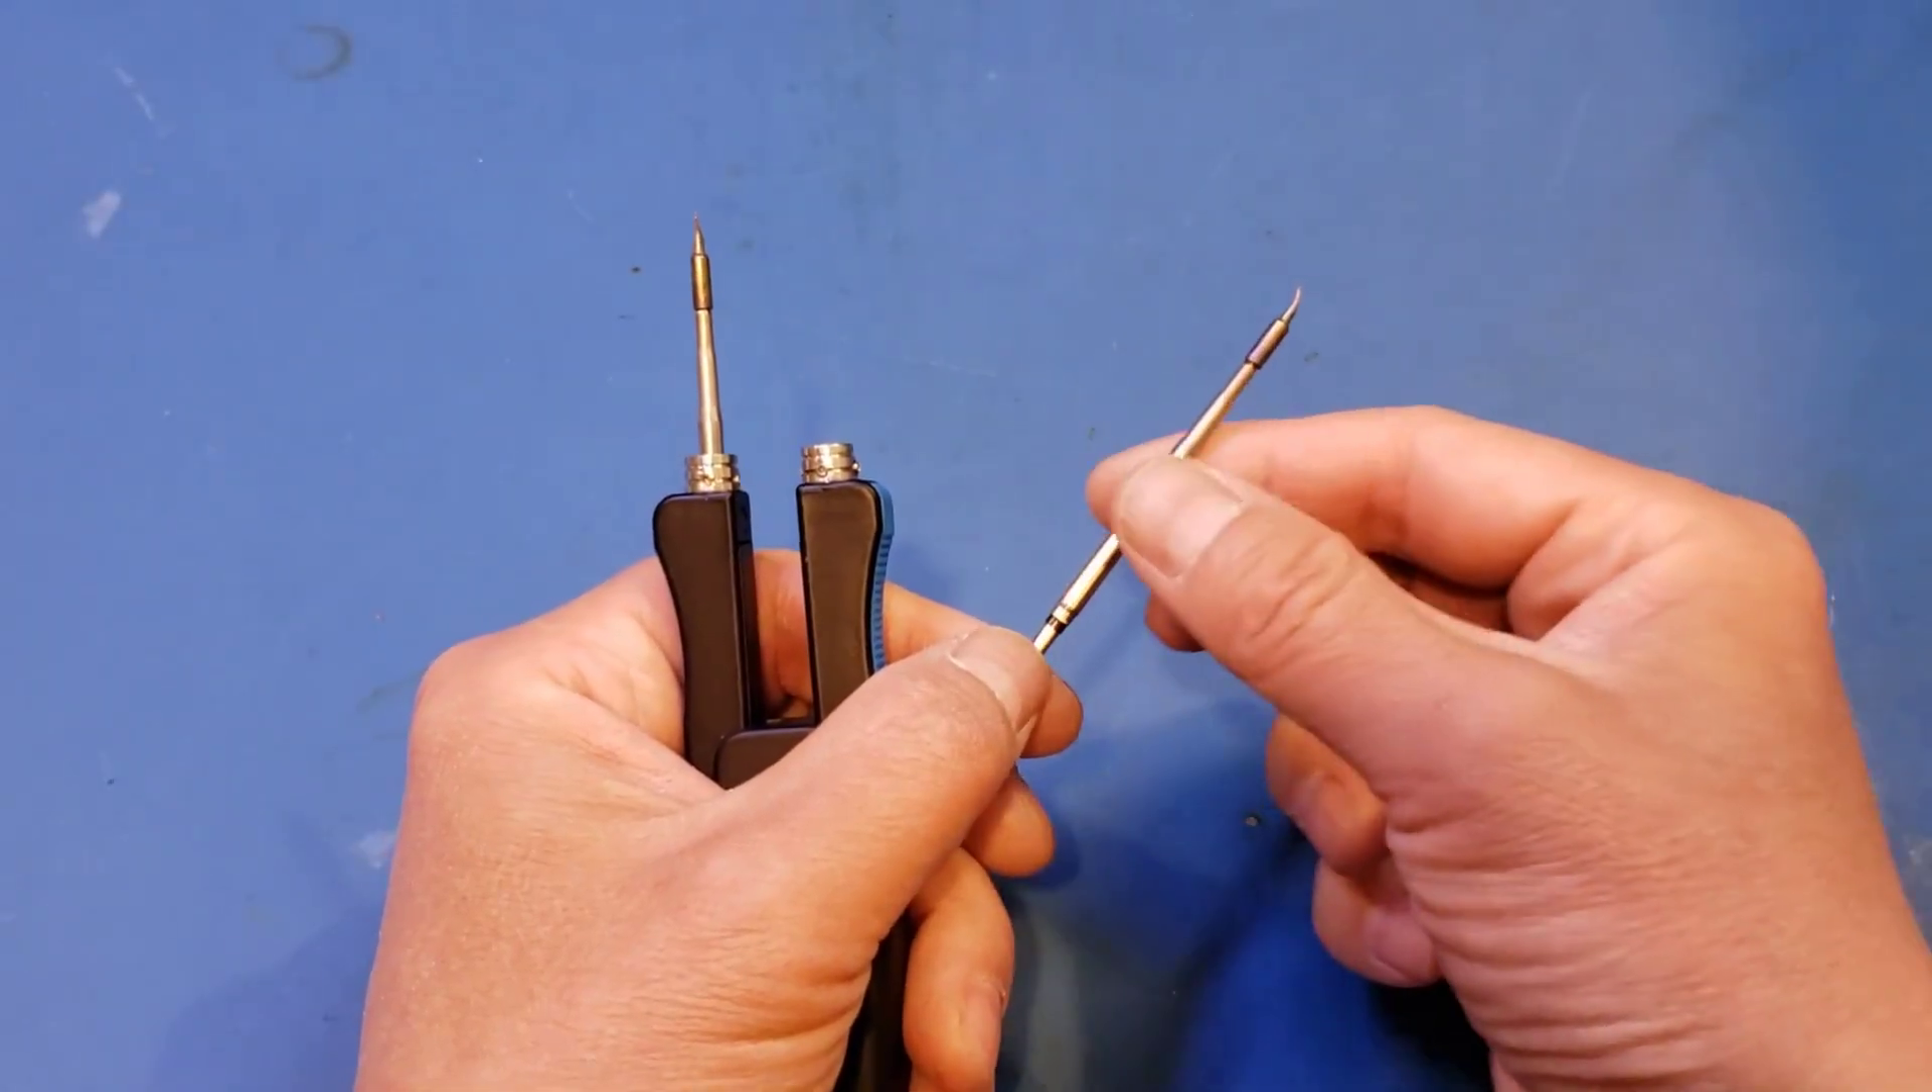All right, I just removed one of the heating elements.